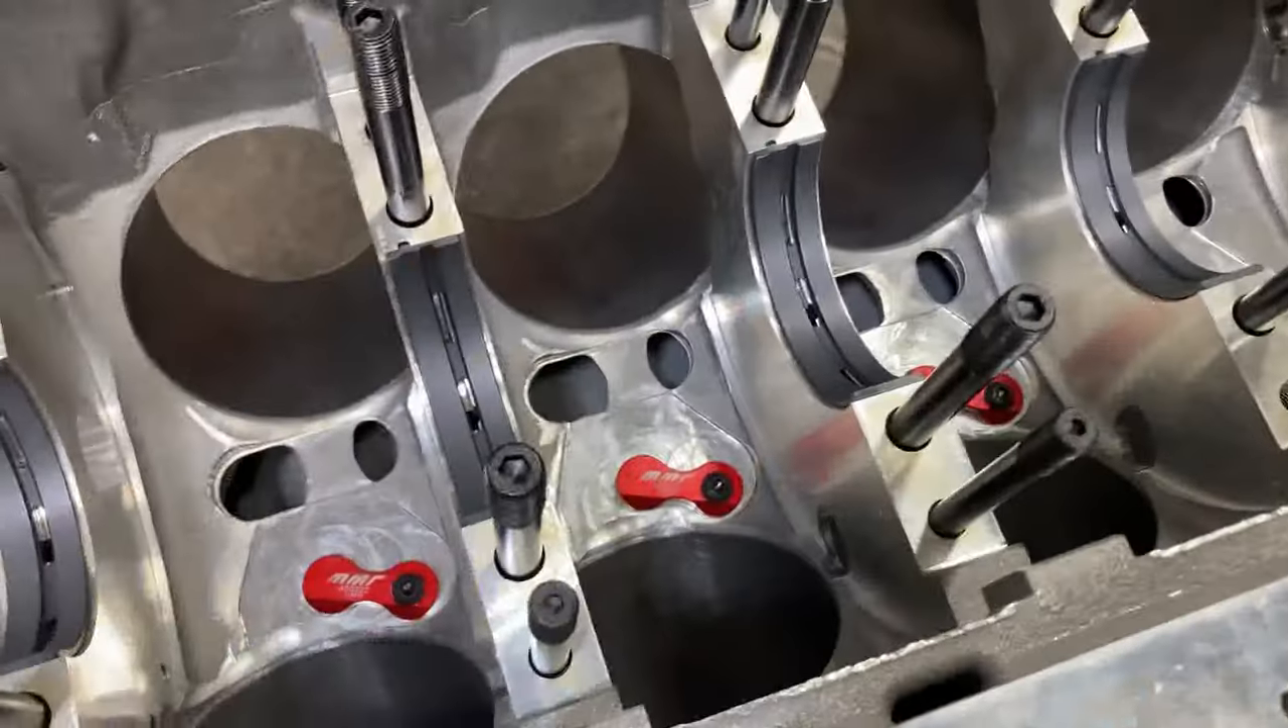I've got some ARP main studs in here, and we've got our modular Mustang Racing piston squirter block-offs.